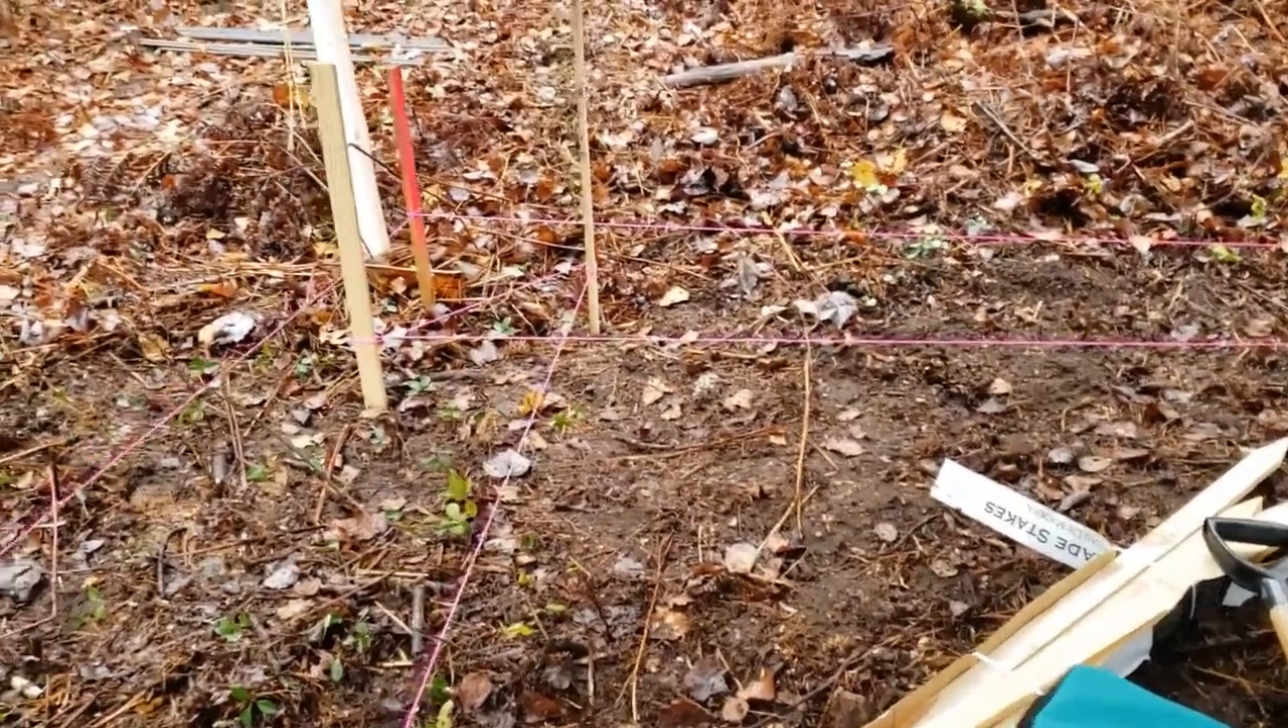I have all my string lines laid out.